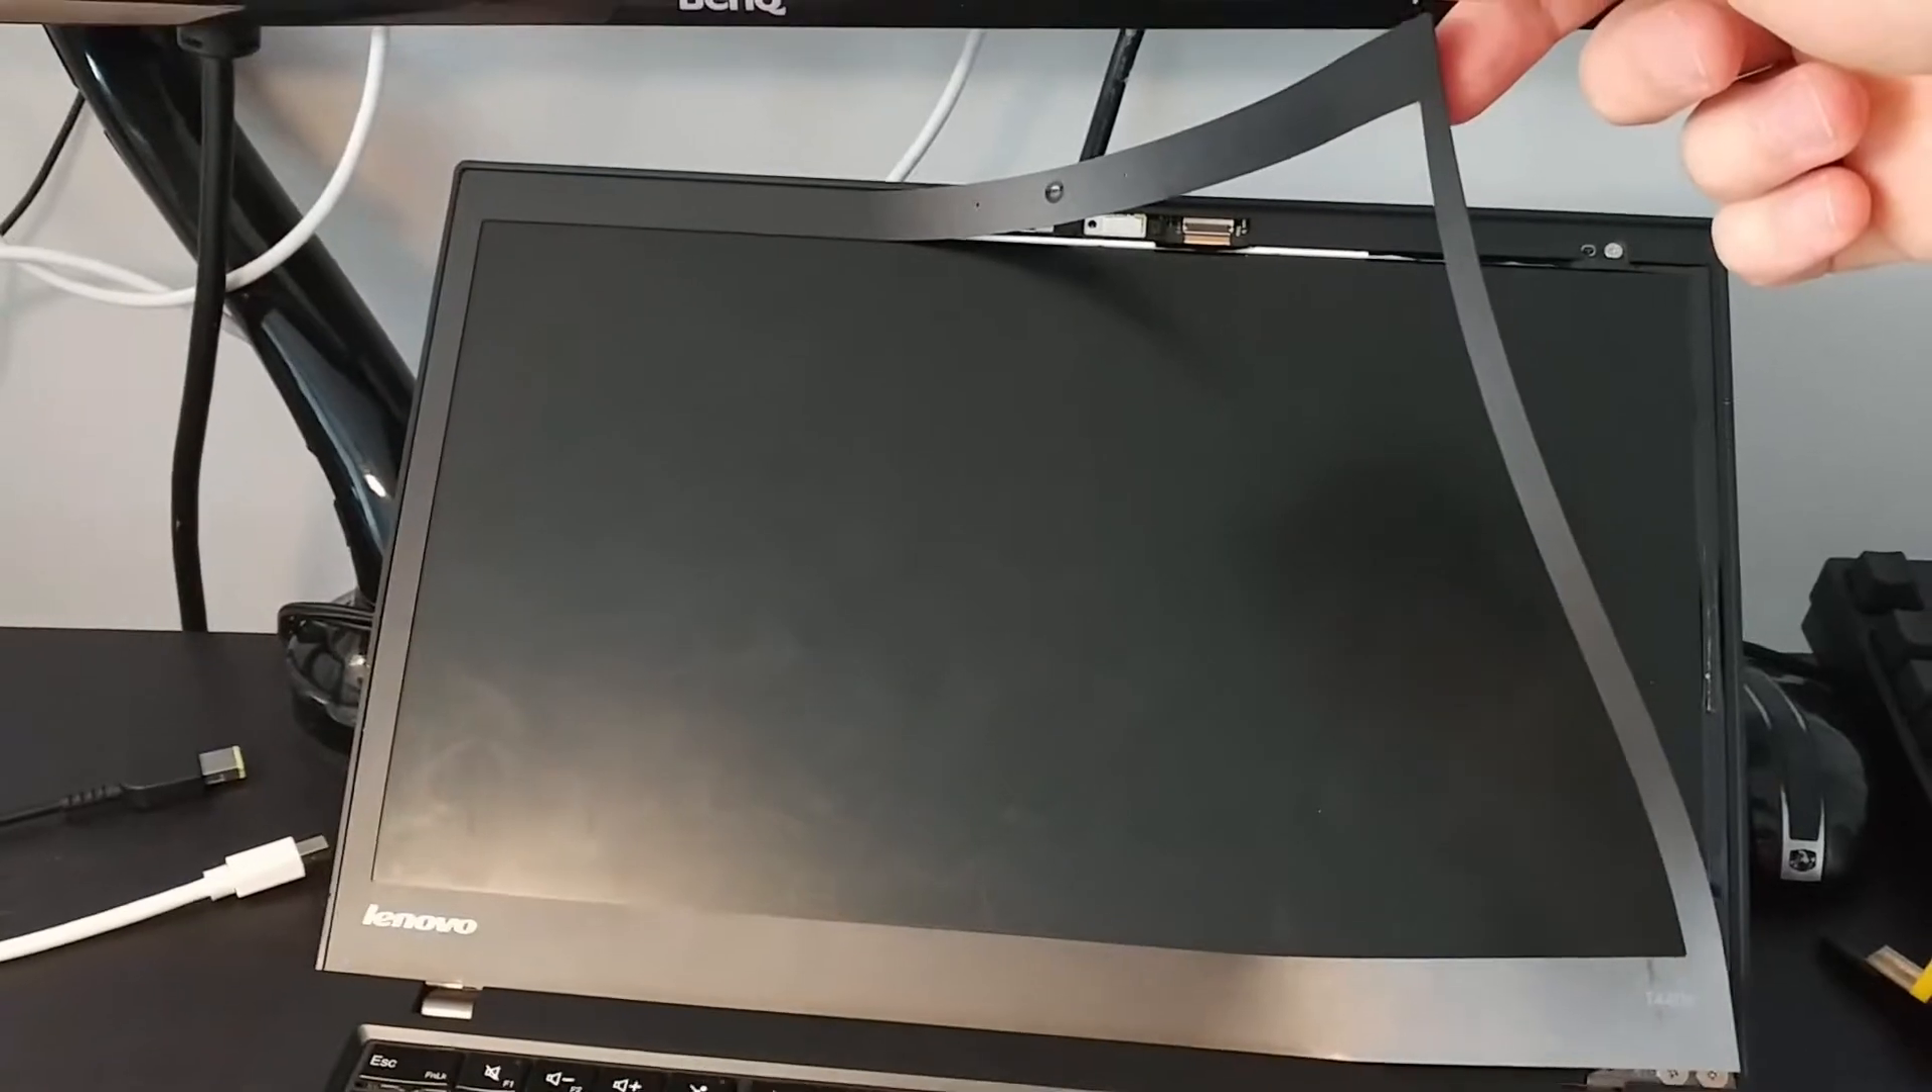As you can see, we've got the sticker about halfway off.